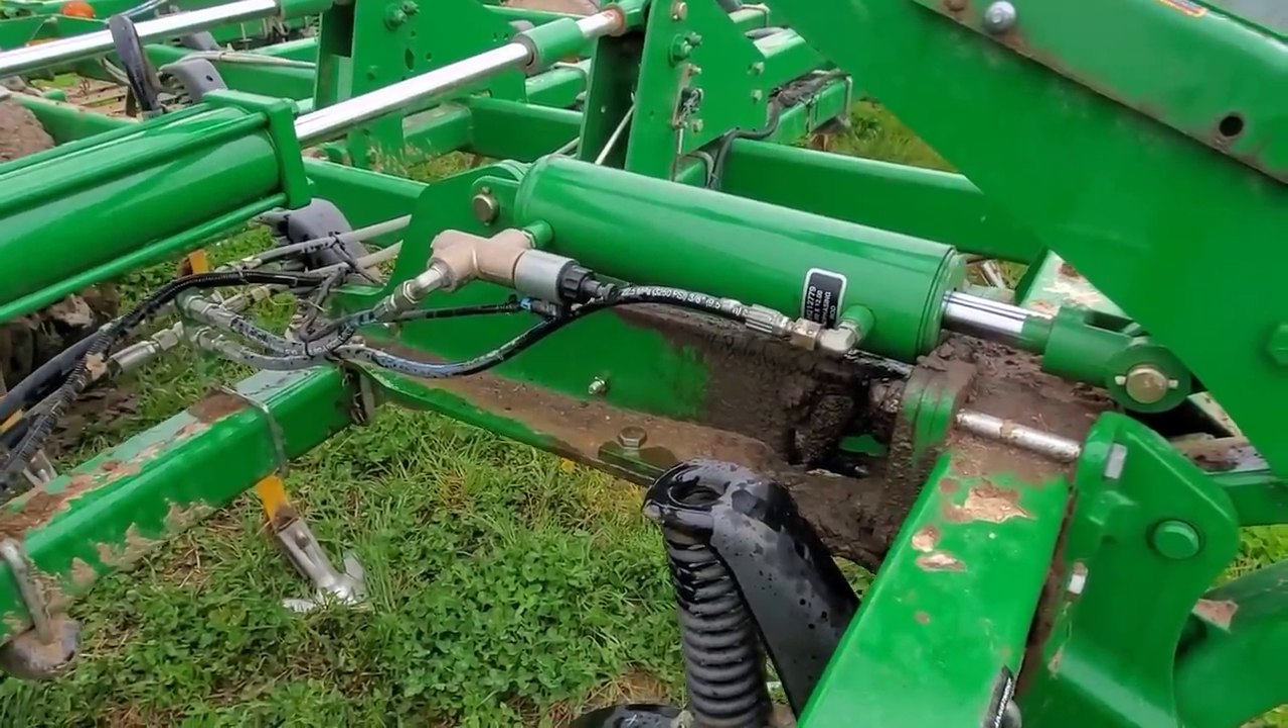All right well we've got that cylinder back on i got the pins in i got the hydraulic lines hooked up.